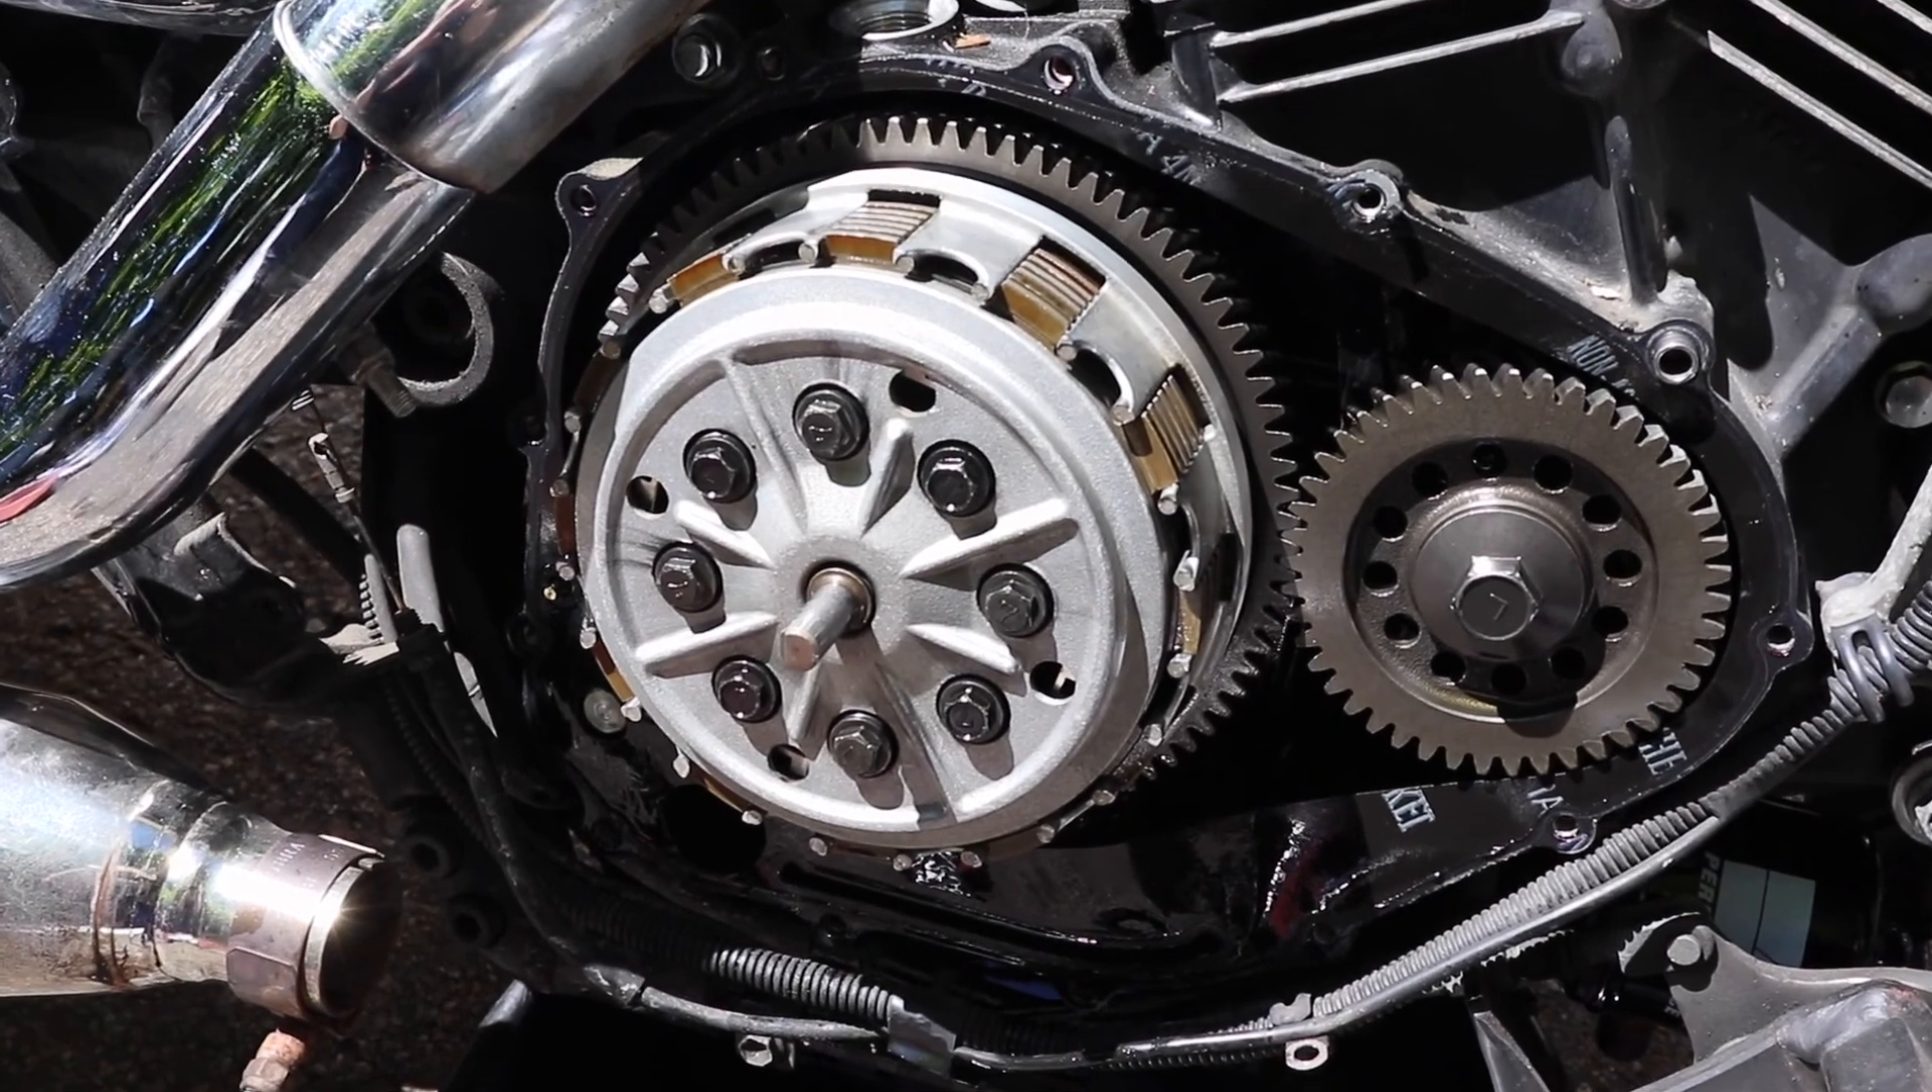So there's the there's the clutch cover off.